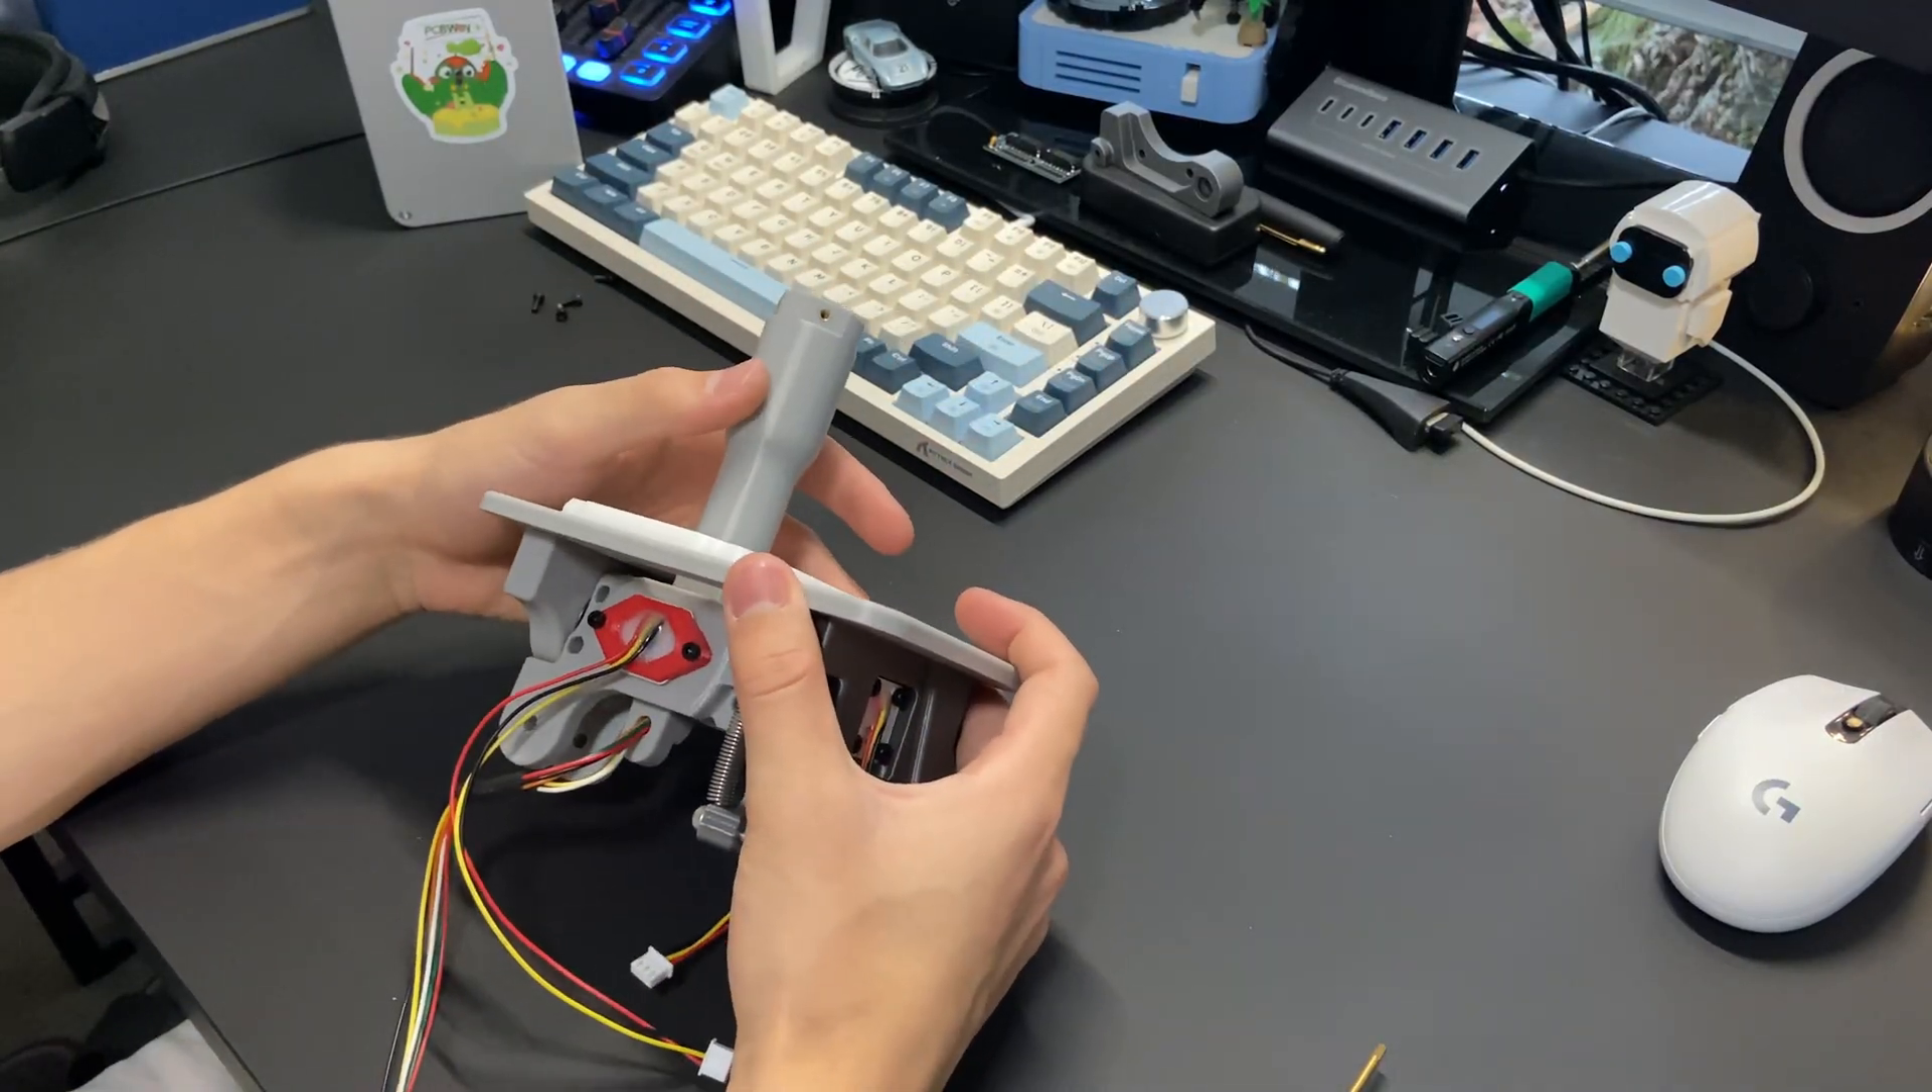So now that we have that done, that is the main gimbal portion all assembled.